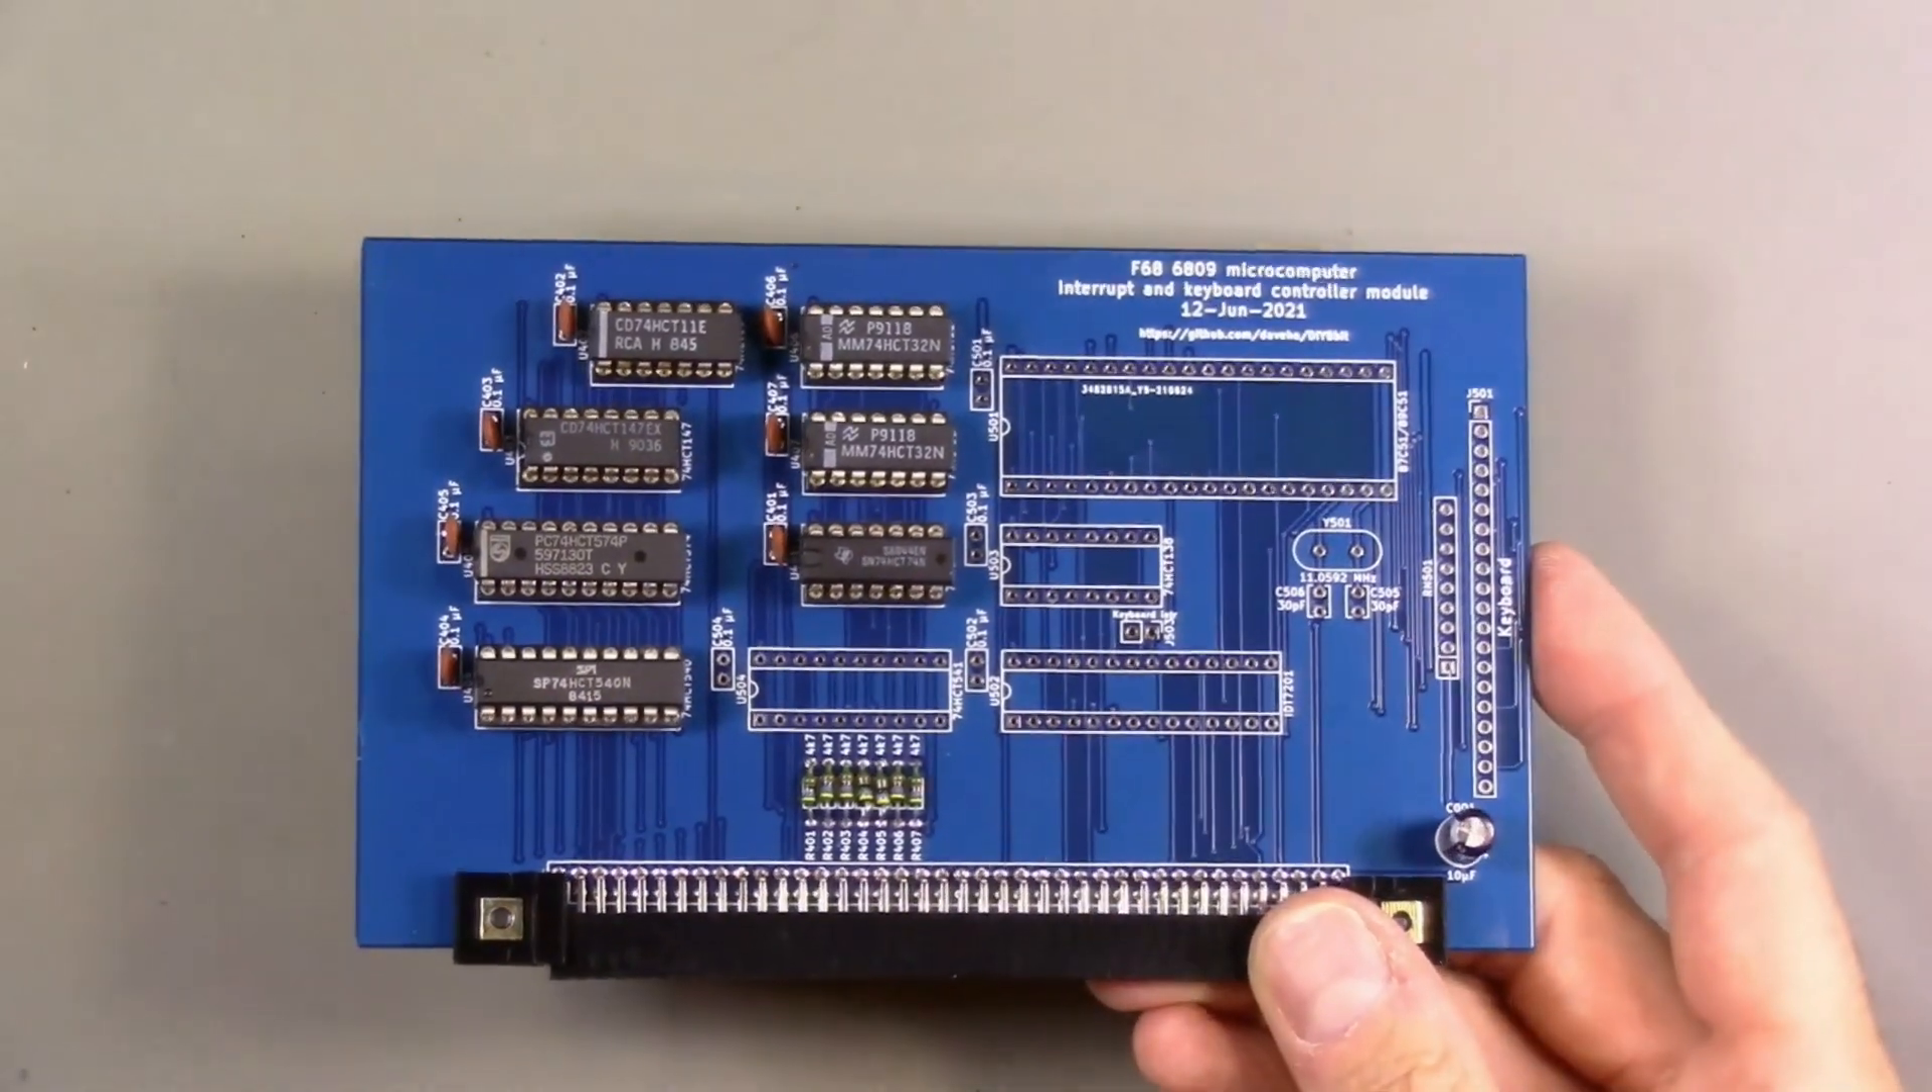Alright, so I have the IC sockets and other components soldered on, and I have the ICs for the interrupt controller populated, so I think at this point we're ready to test.